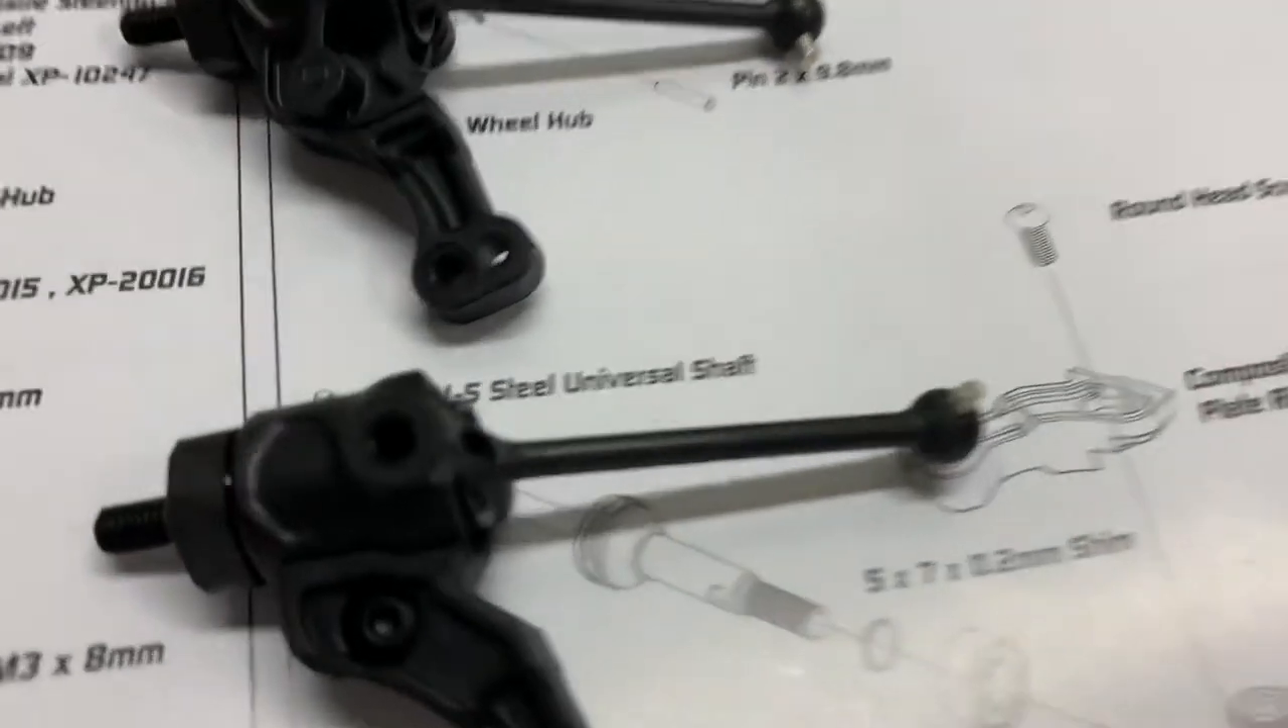Here are the front knuckles complete.